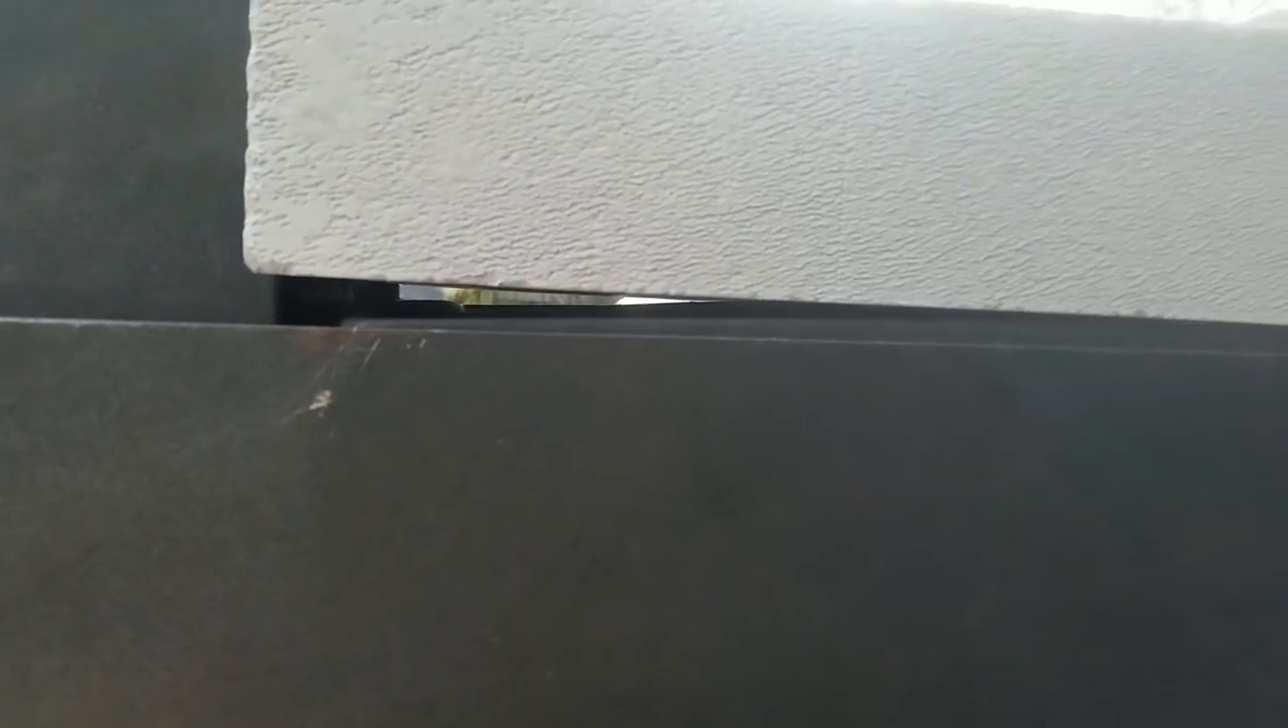Look at the gap through there my top plate is so hot it's warping it's lifting these blocks up.